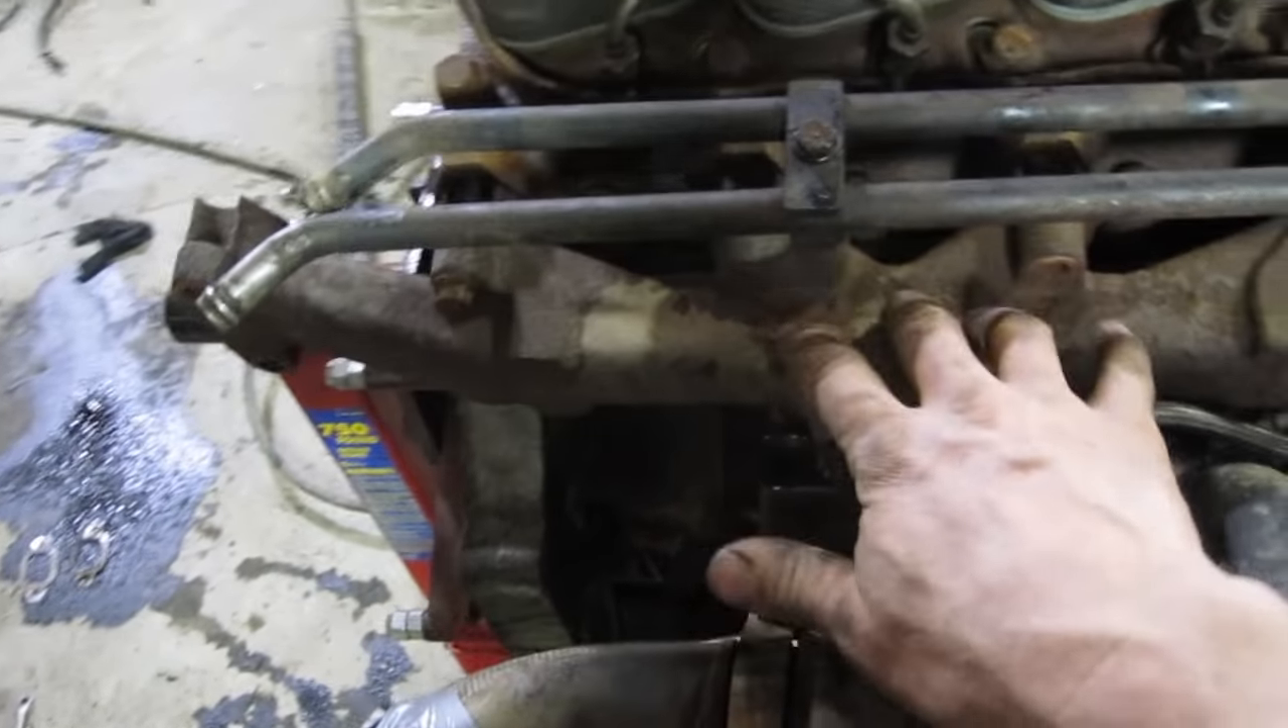I got the exhaust manifold of the 5 .9 on there.